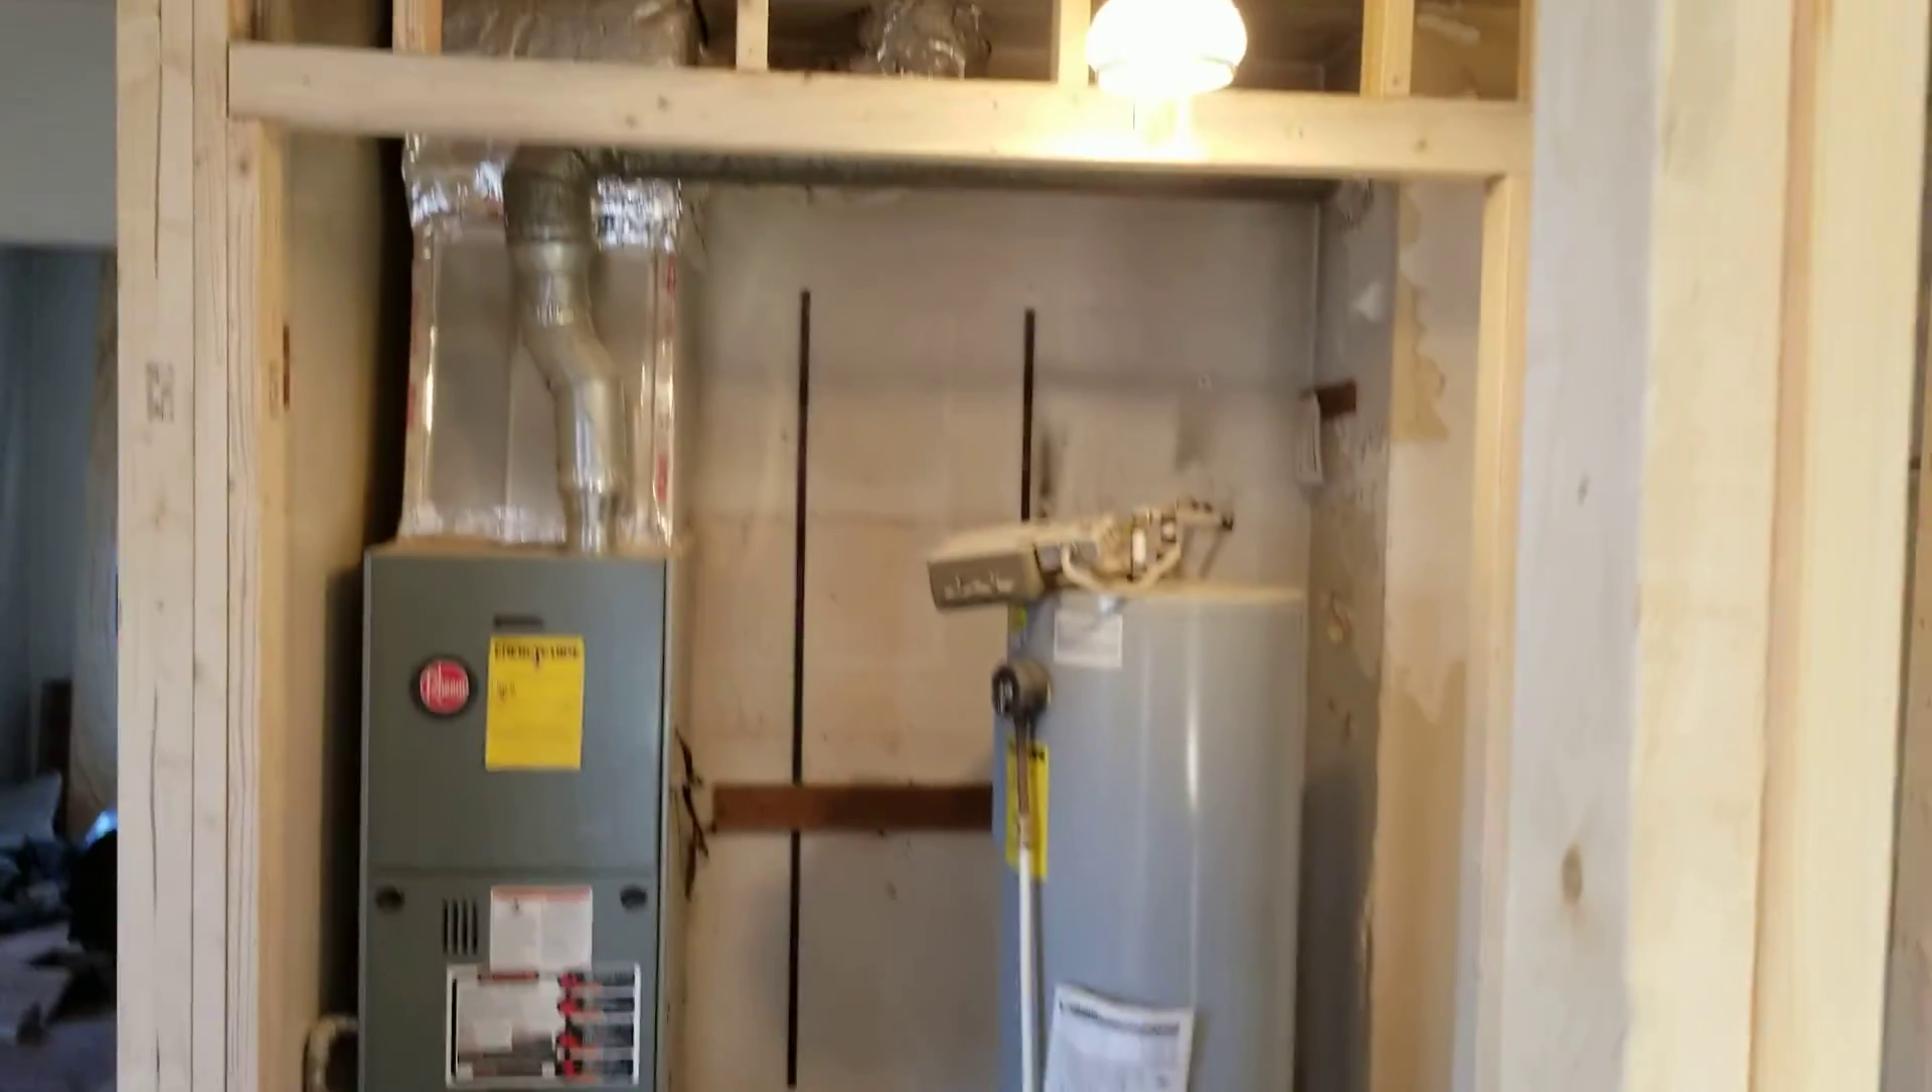So, what we did was we went ahead and built in, framed in, in front of the furnace.